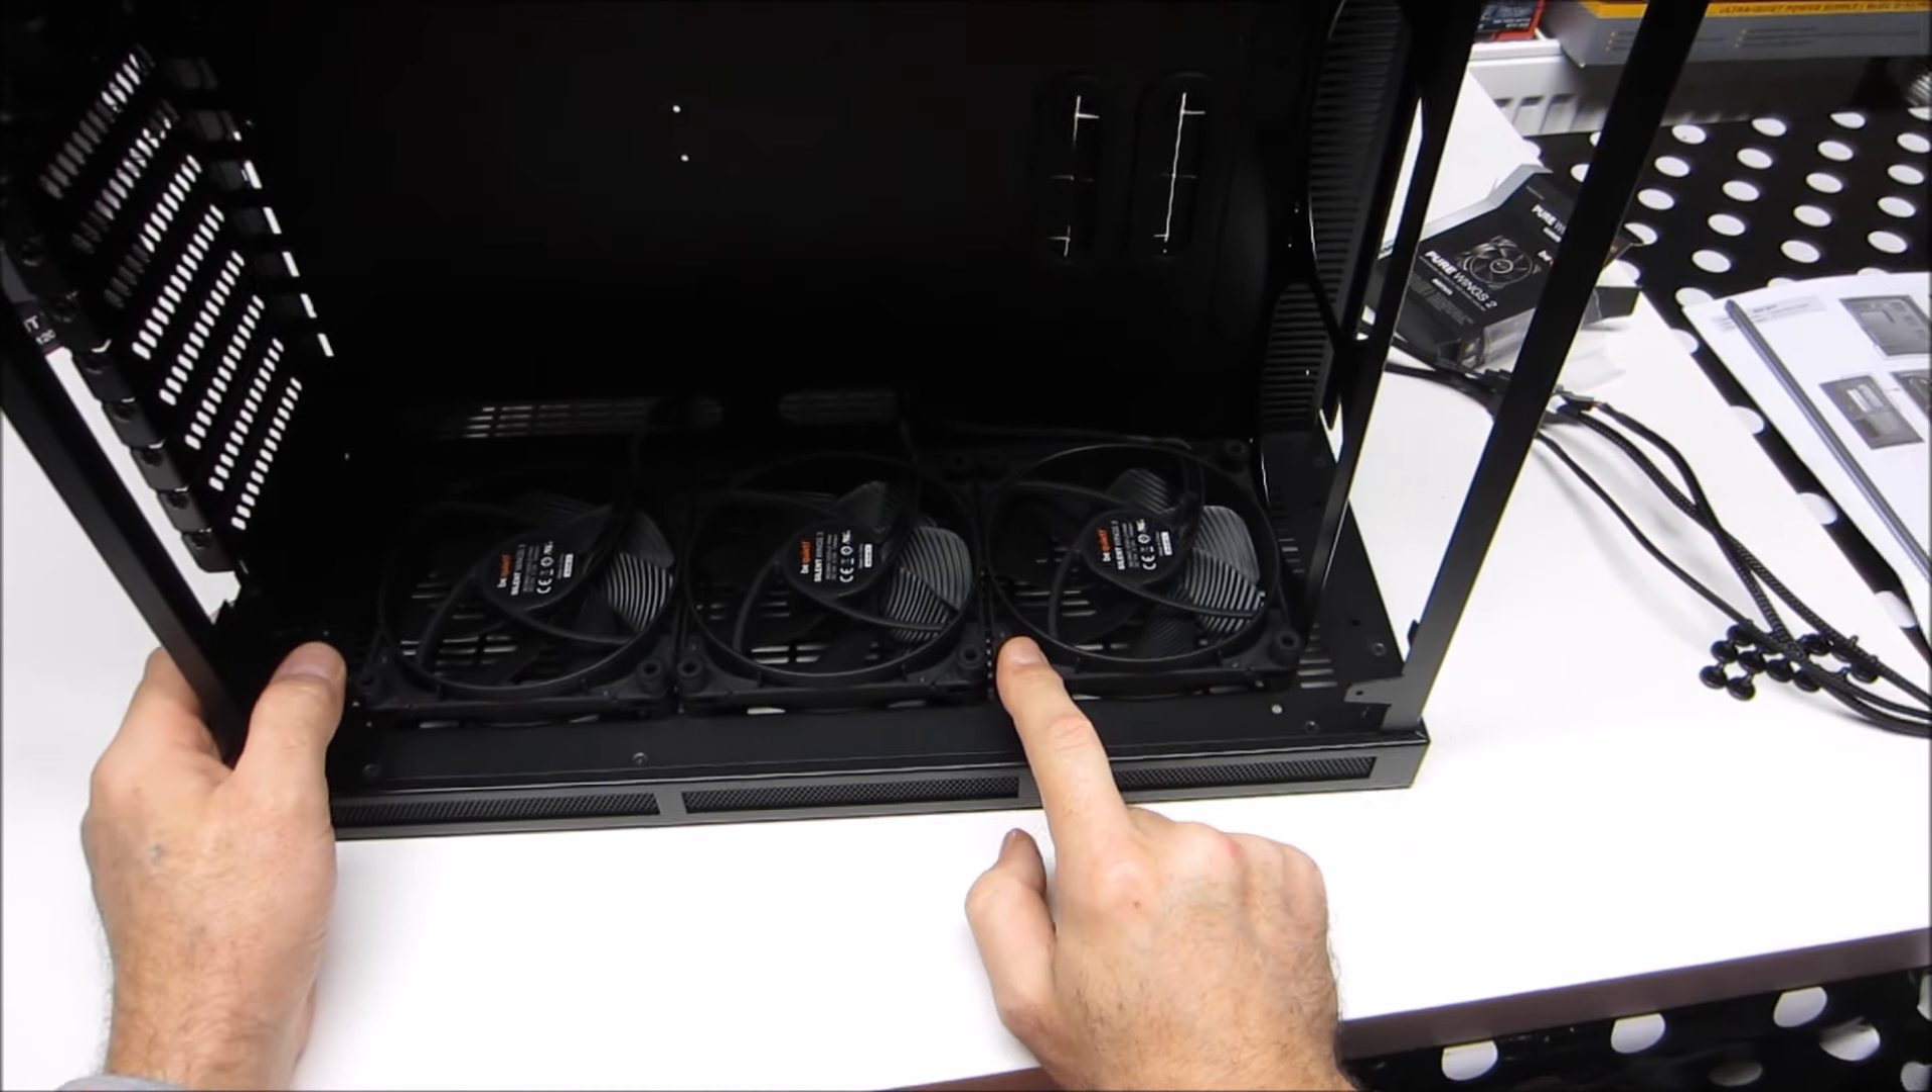Jetzt haben wir hier unten auch die drei lüfter installiert.